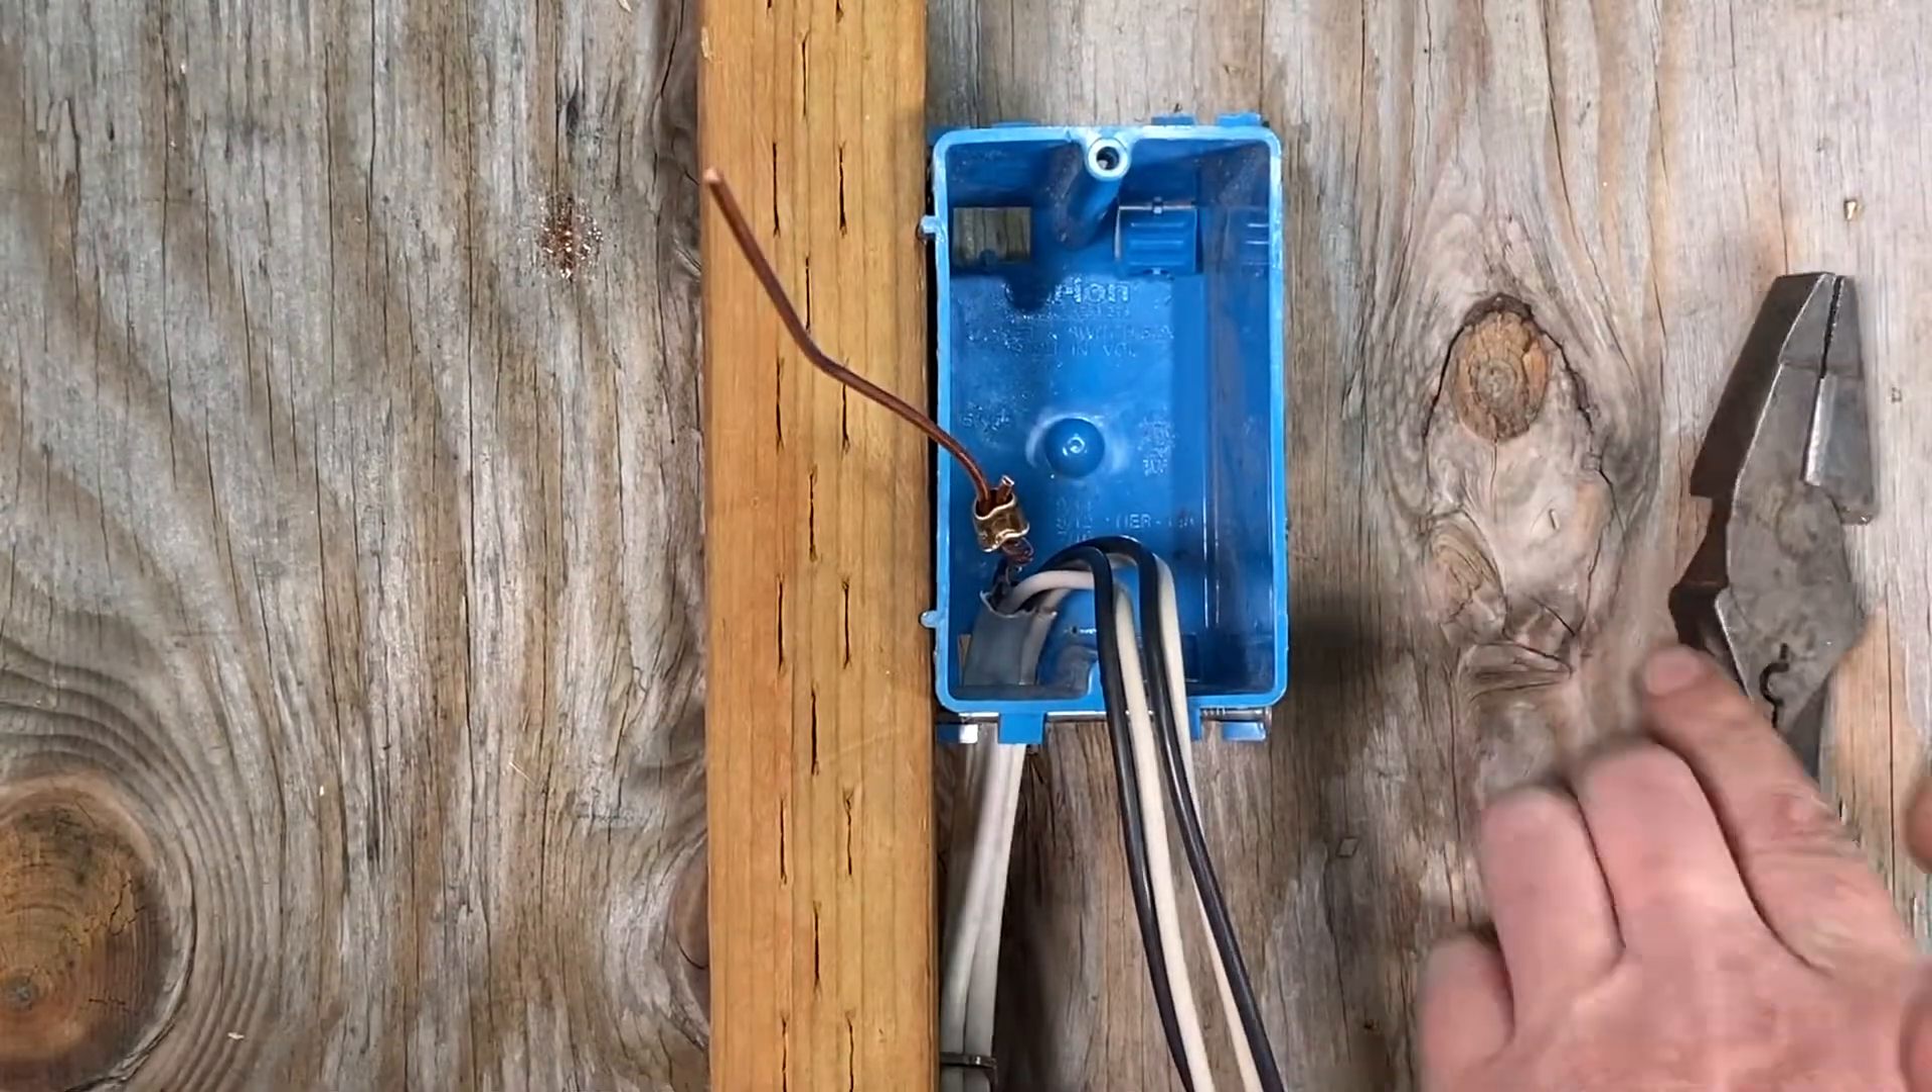Now I got one wire left right here to connect to my ground.